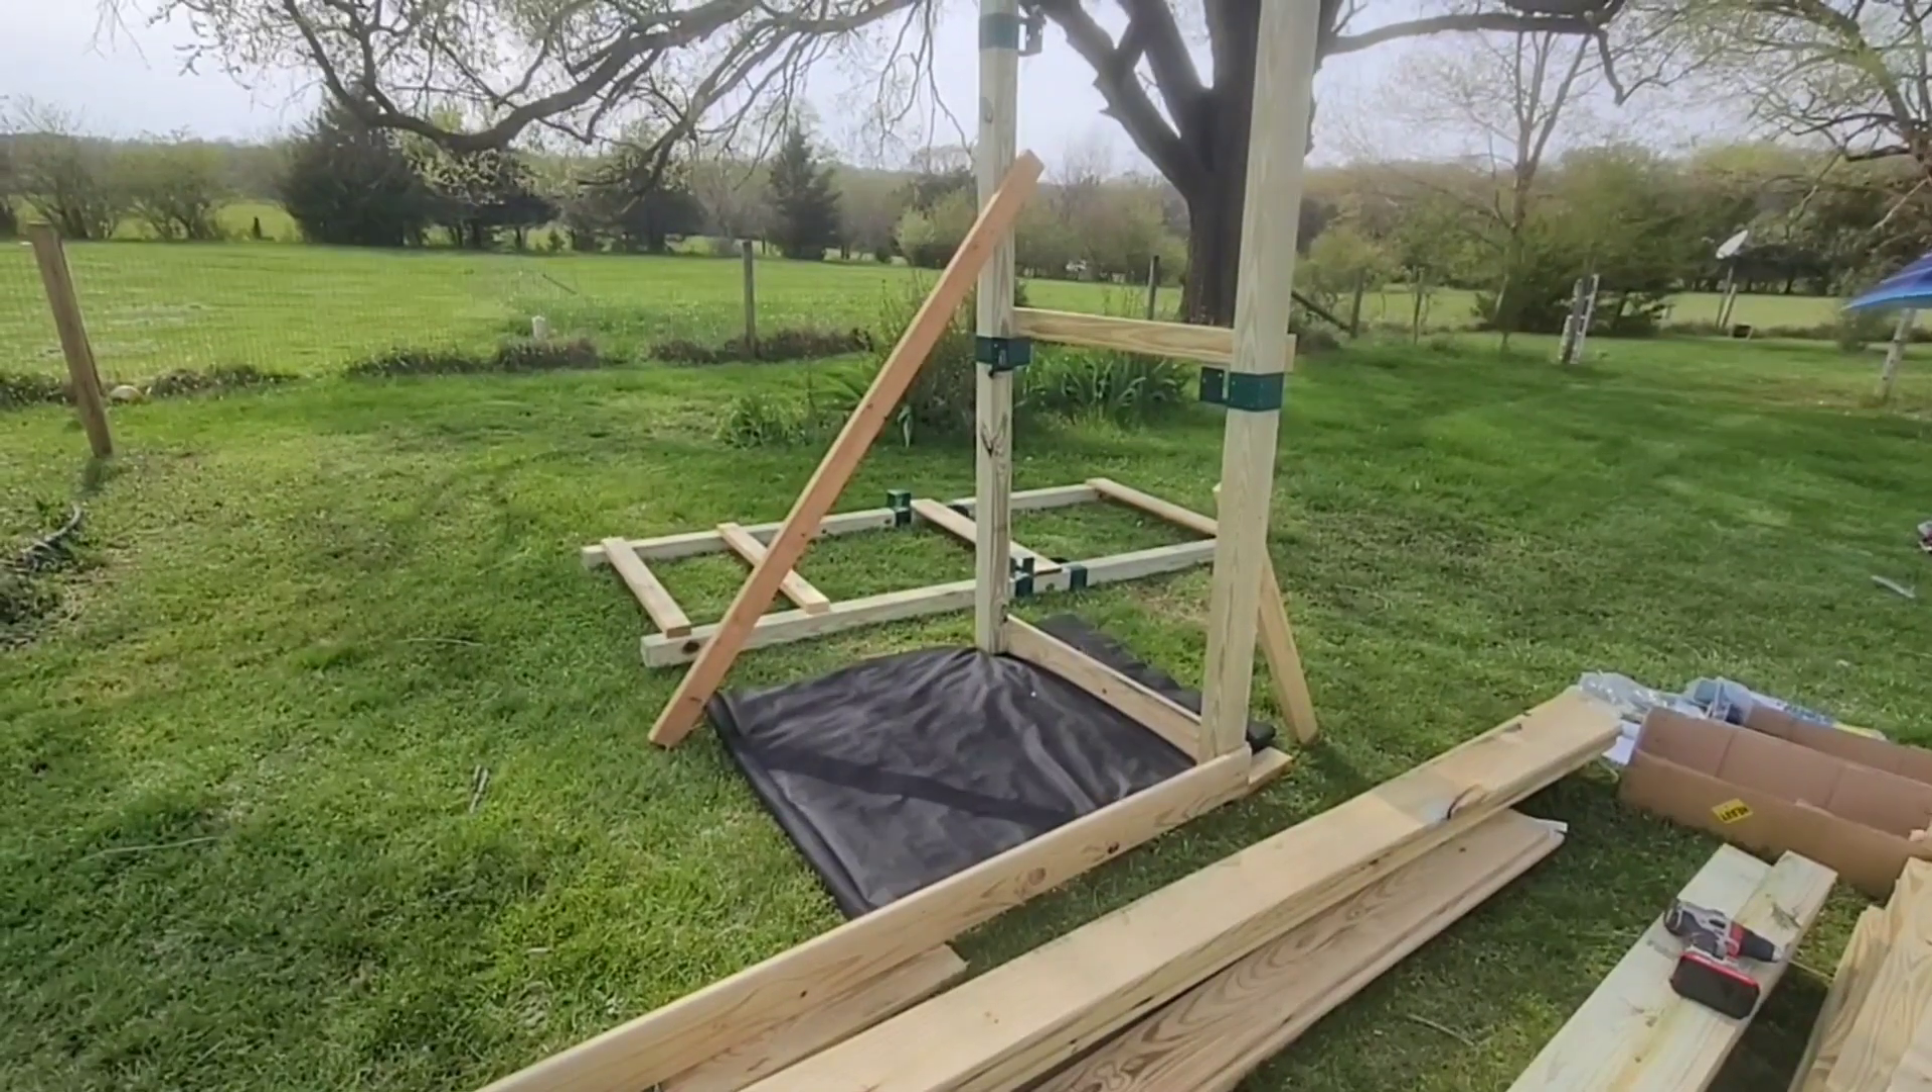You can see that we had a few support braces just to keep this up and until I get the bottom pieces in I'm going to leave those there.